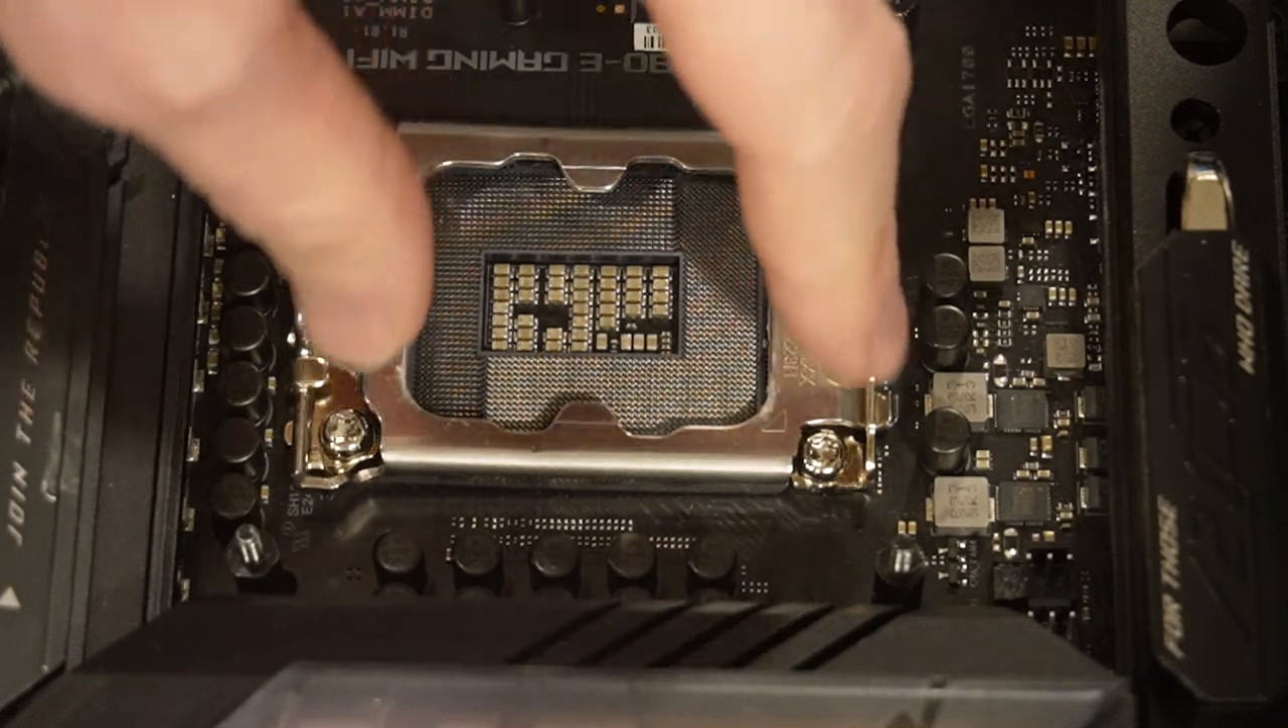We got CPU removed It's cleaned up Everything's done there.